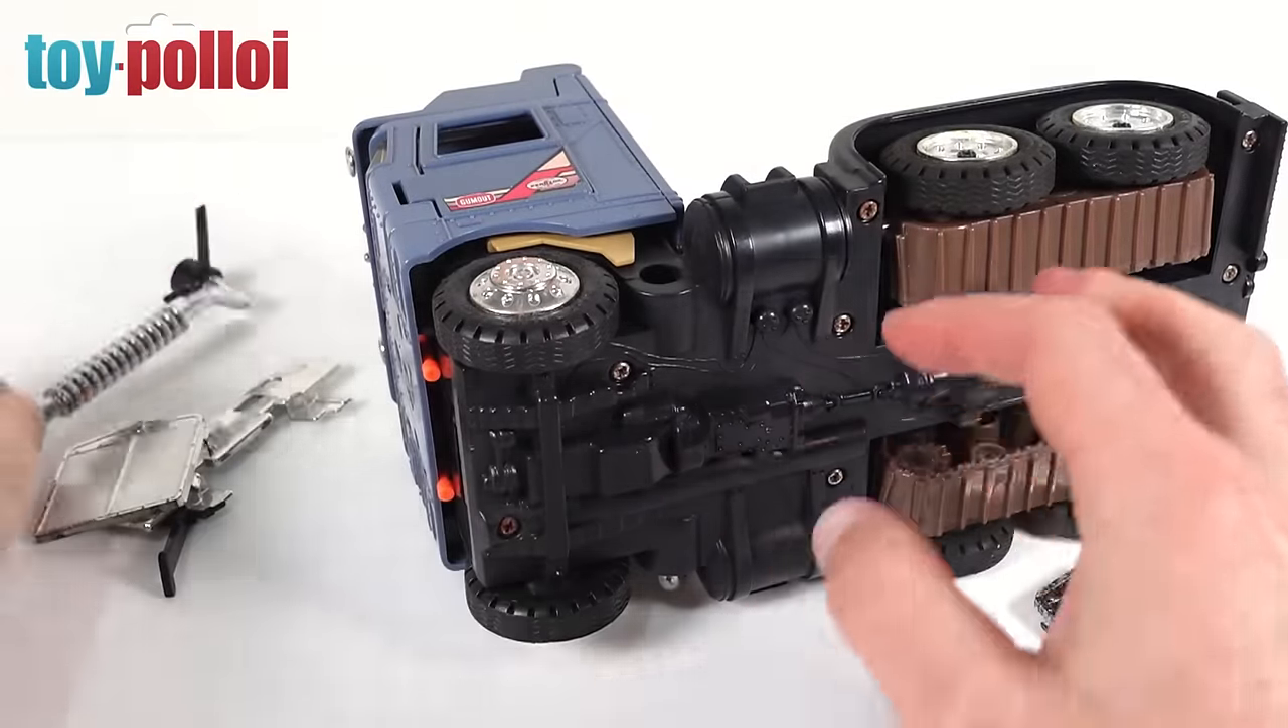As you can see we have this exhaust that needs to go back in so we've got to take it apart to work out how that goes back.